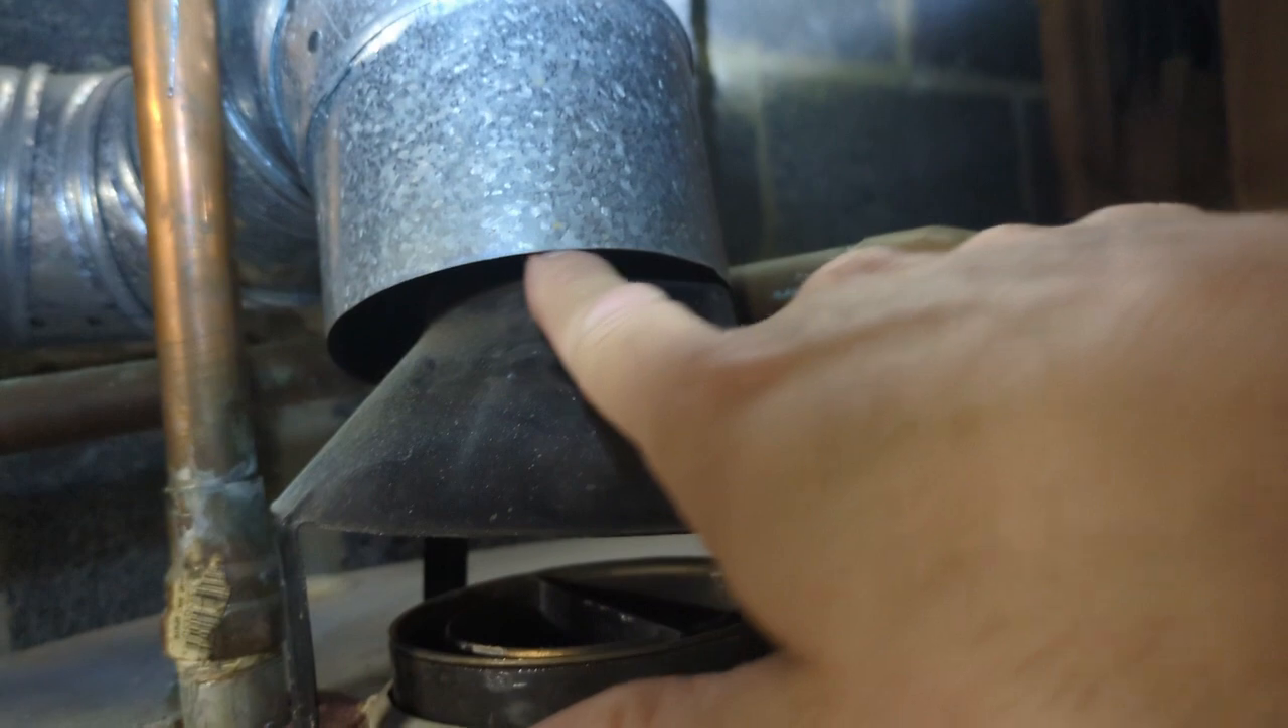Water heater vent pipe. This is a draft hood. We see how loose that is. And then we have this big gap right here where carbon monoxide can leach right into the finished basement.